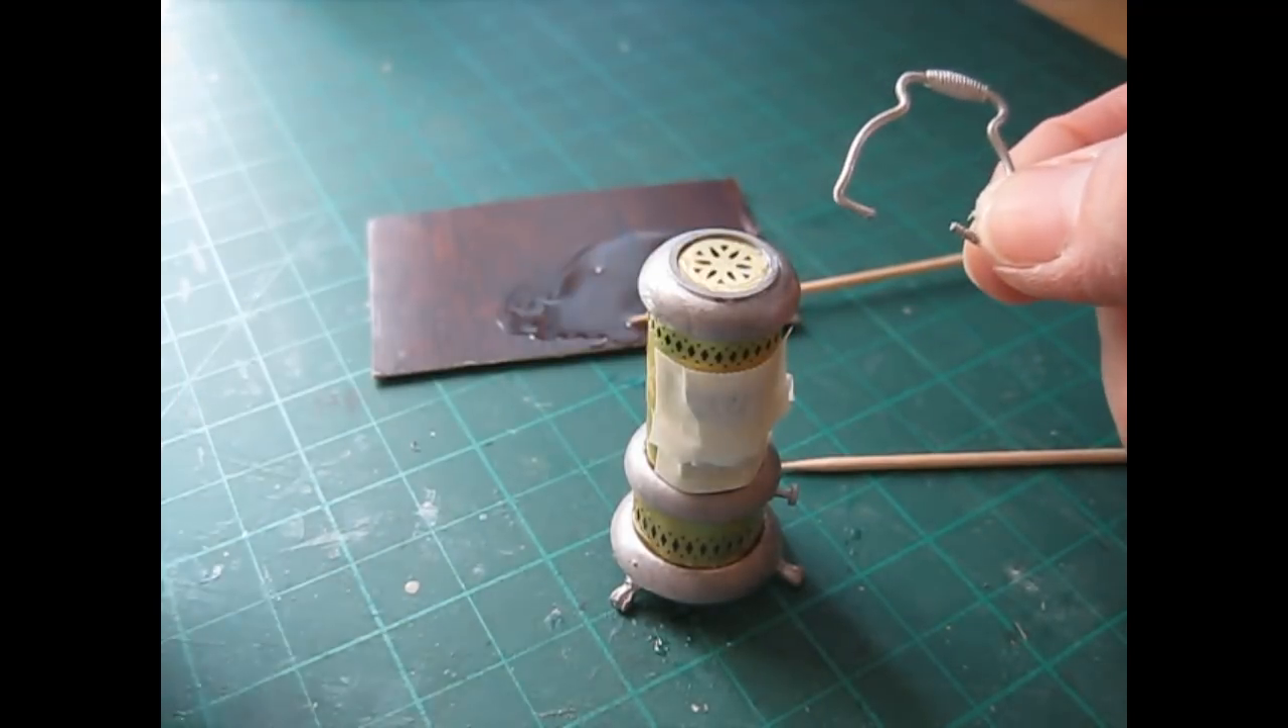So the only part that I haven't attached is the handle.